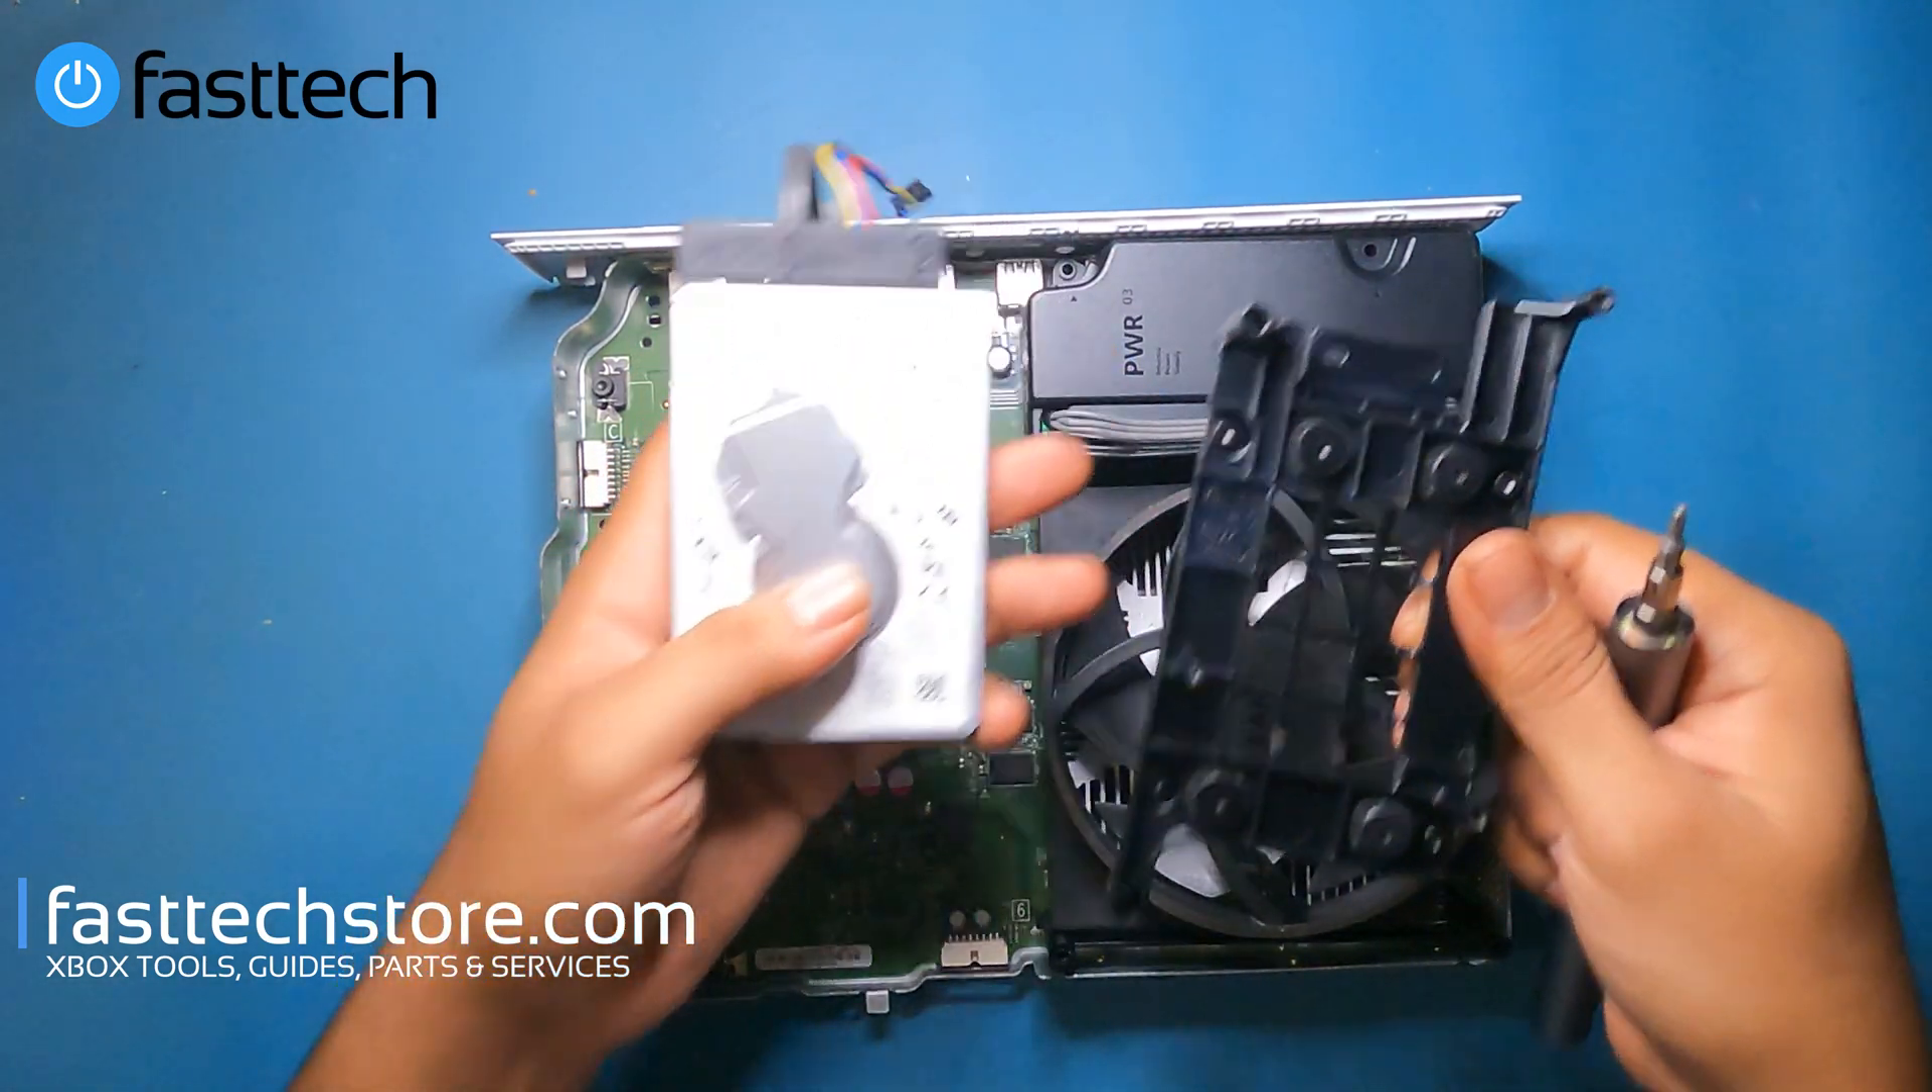And now the hard drive is separated.